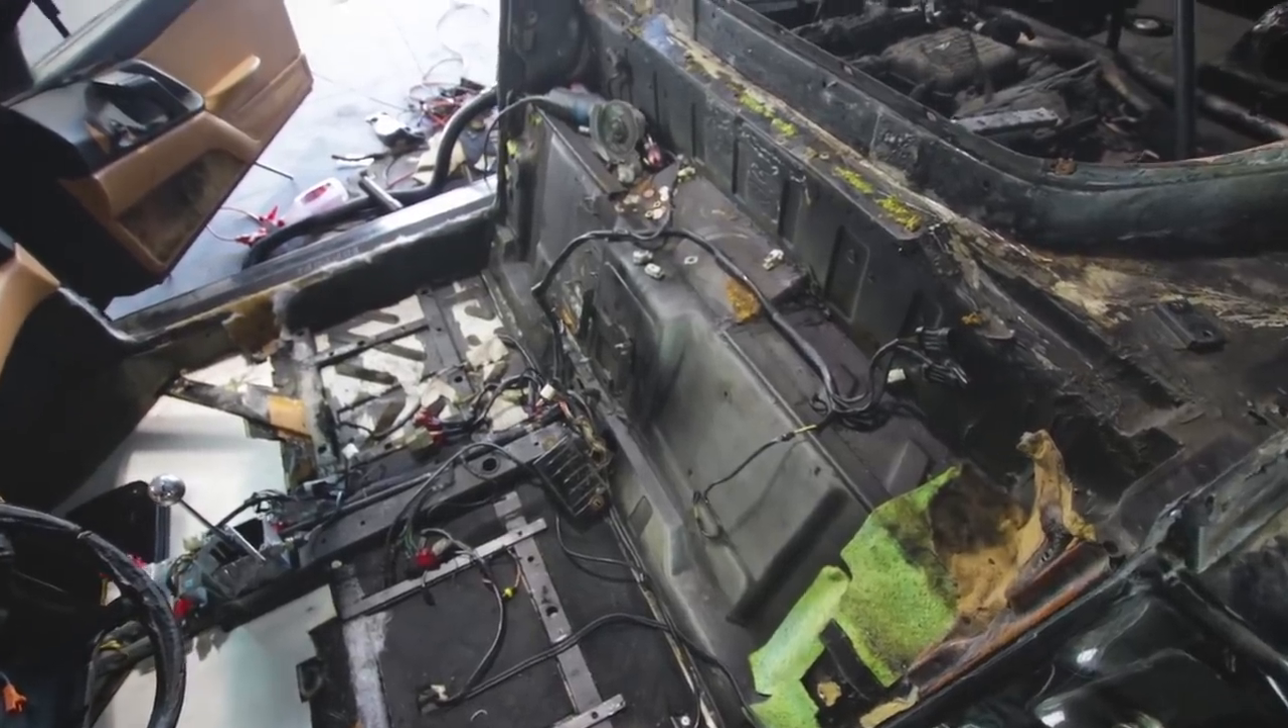I took out all the interior bits, took out the seats, the carpet, and everything that made it a spider.